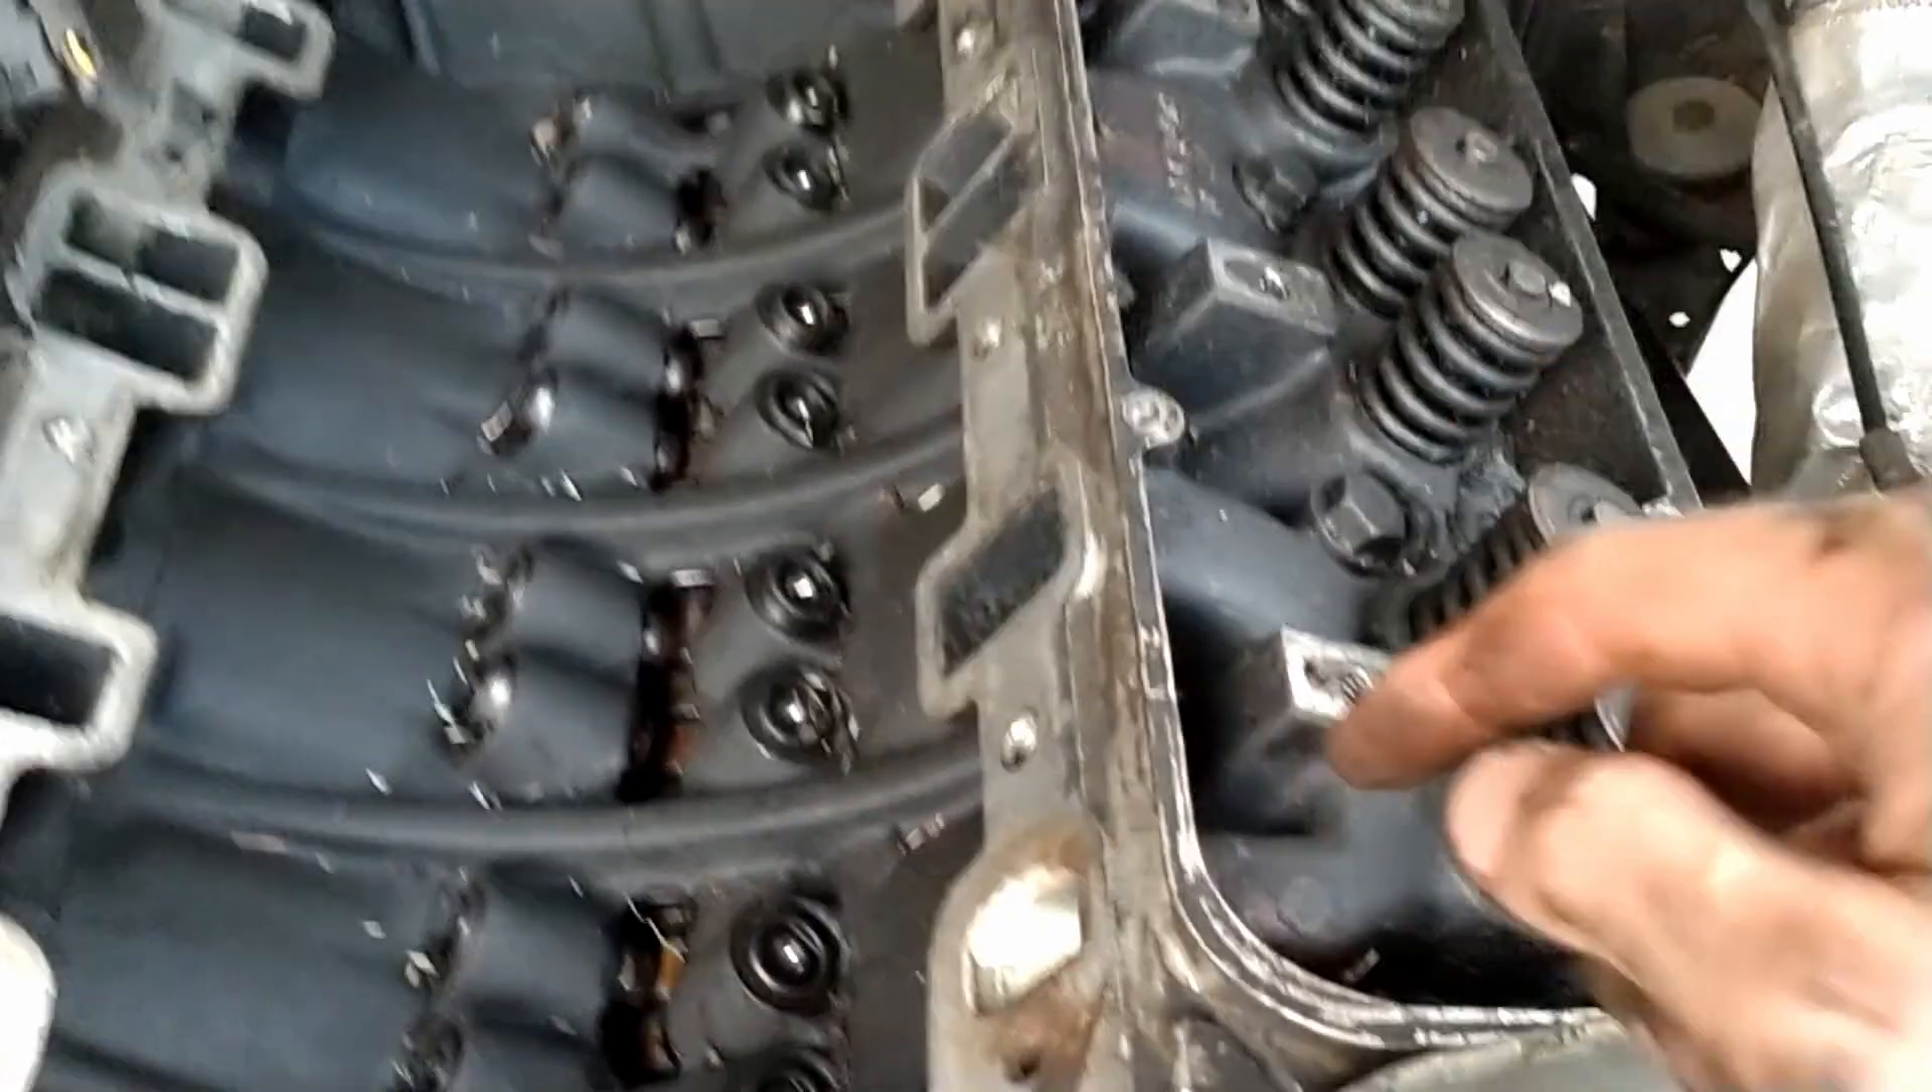There is no hardware, uh, lower intake manifold completely missing, rocker arms completely missing.